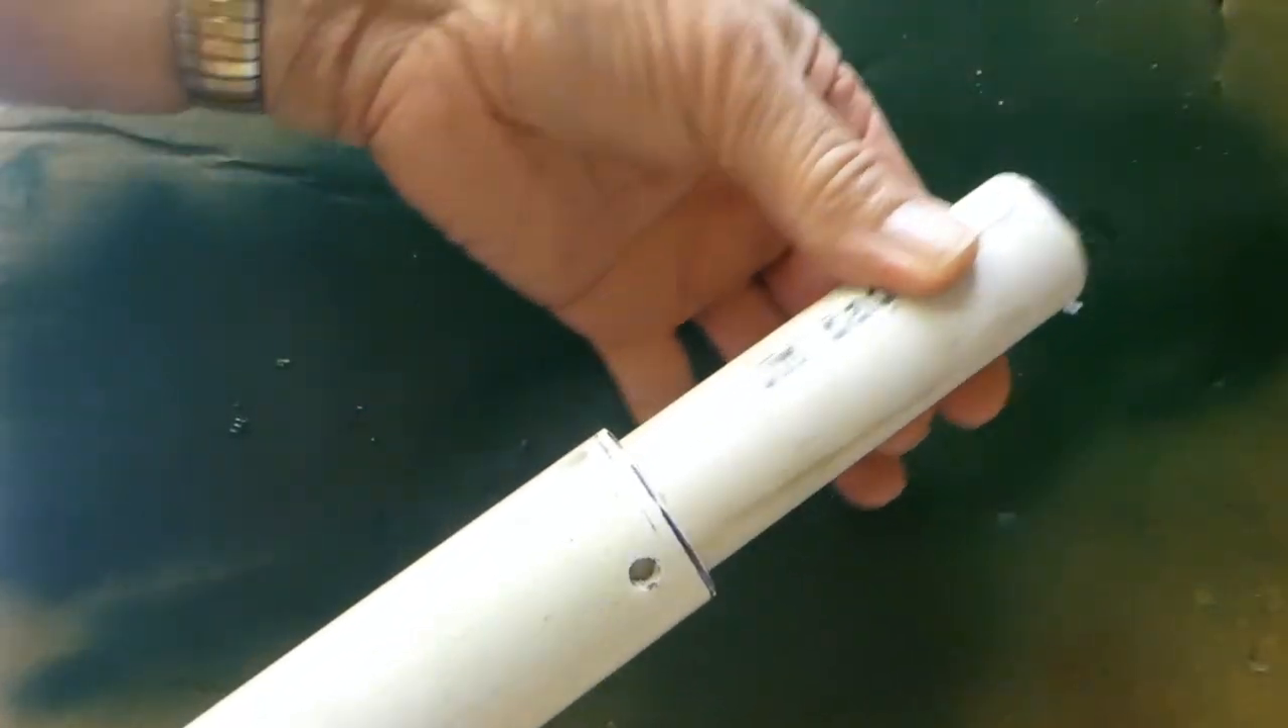As it happens, the one inch diameter PVC fits perfectly into the one and a quarter inch PVC pipe.